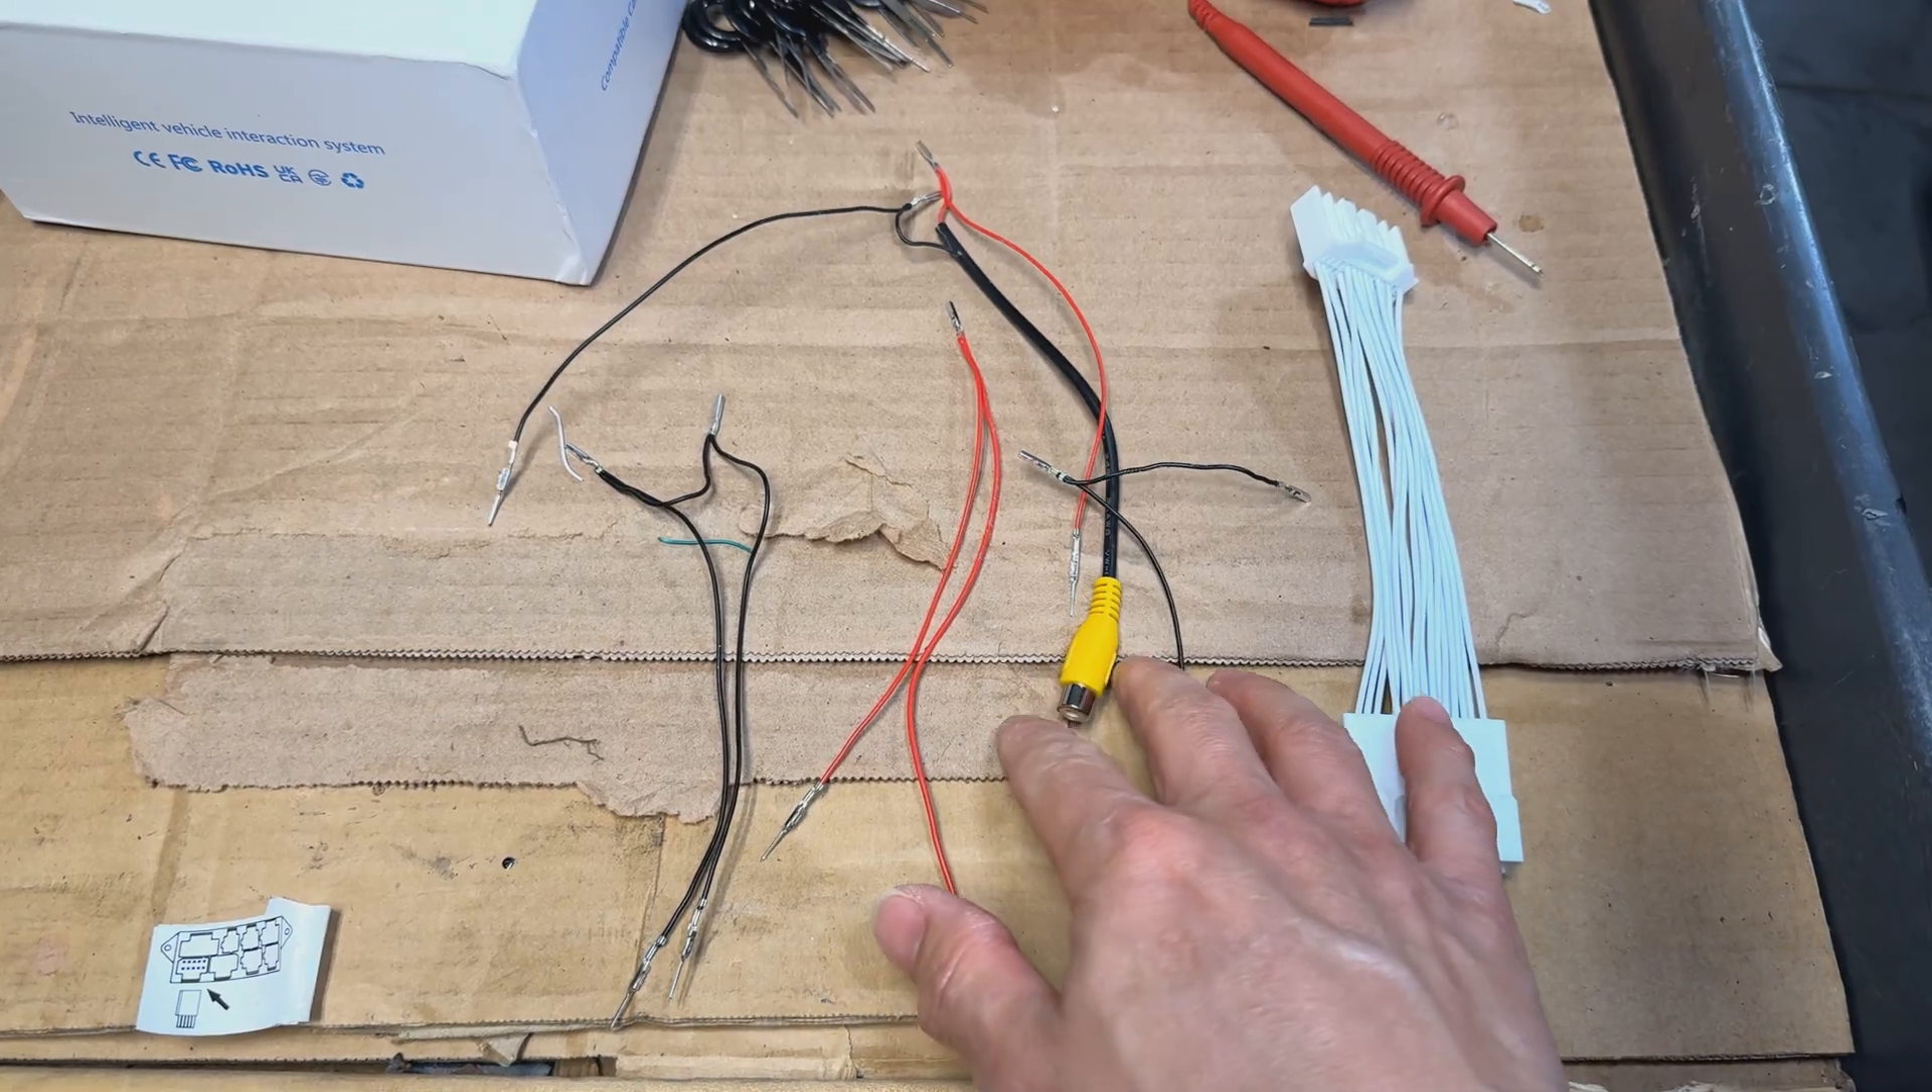Pretty much pulled out all the wires for that auxiliary video and audio input stuff.